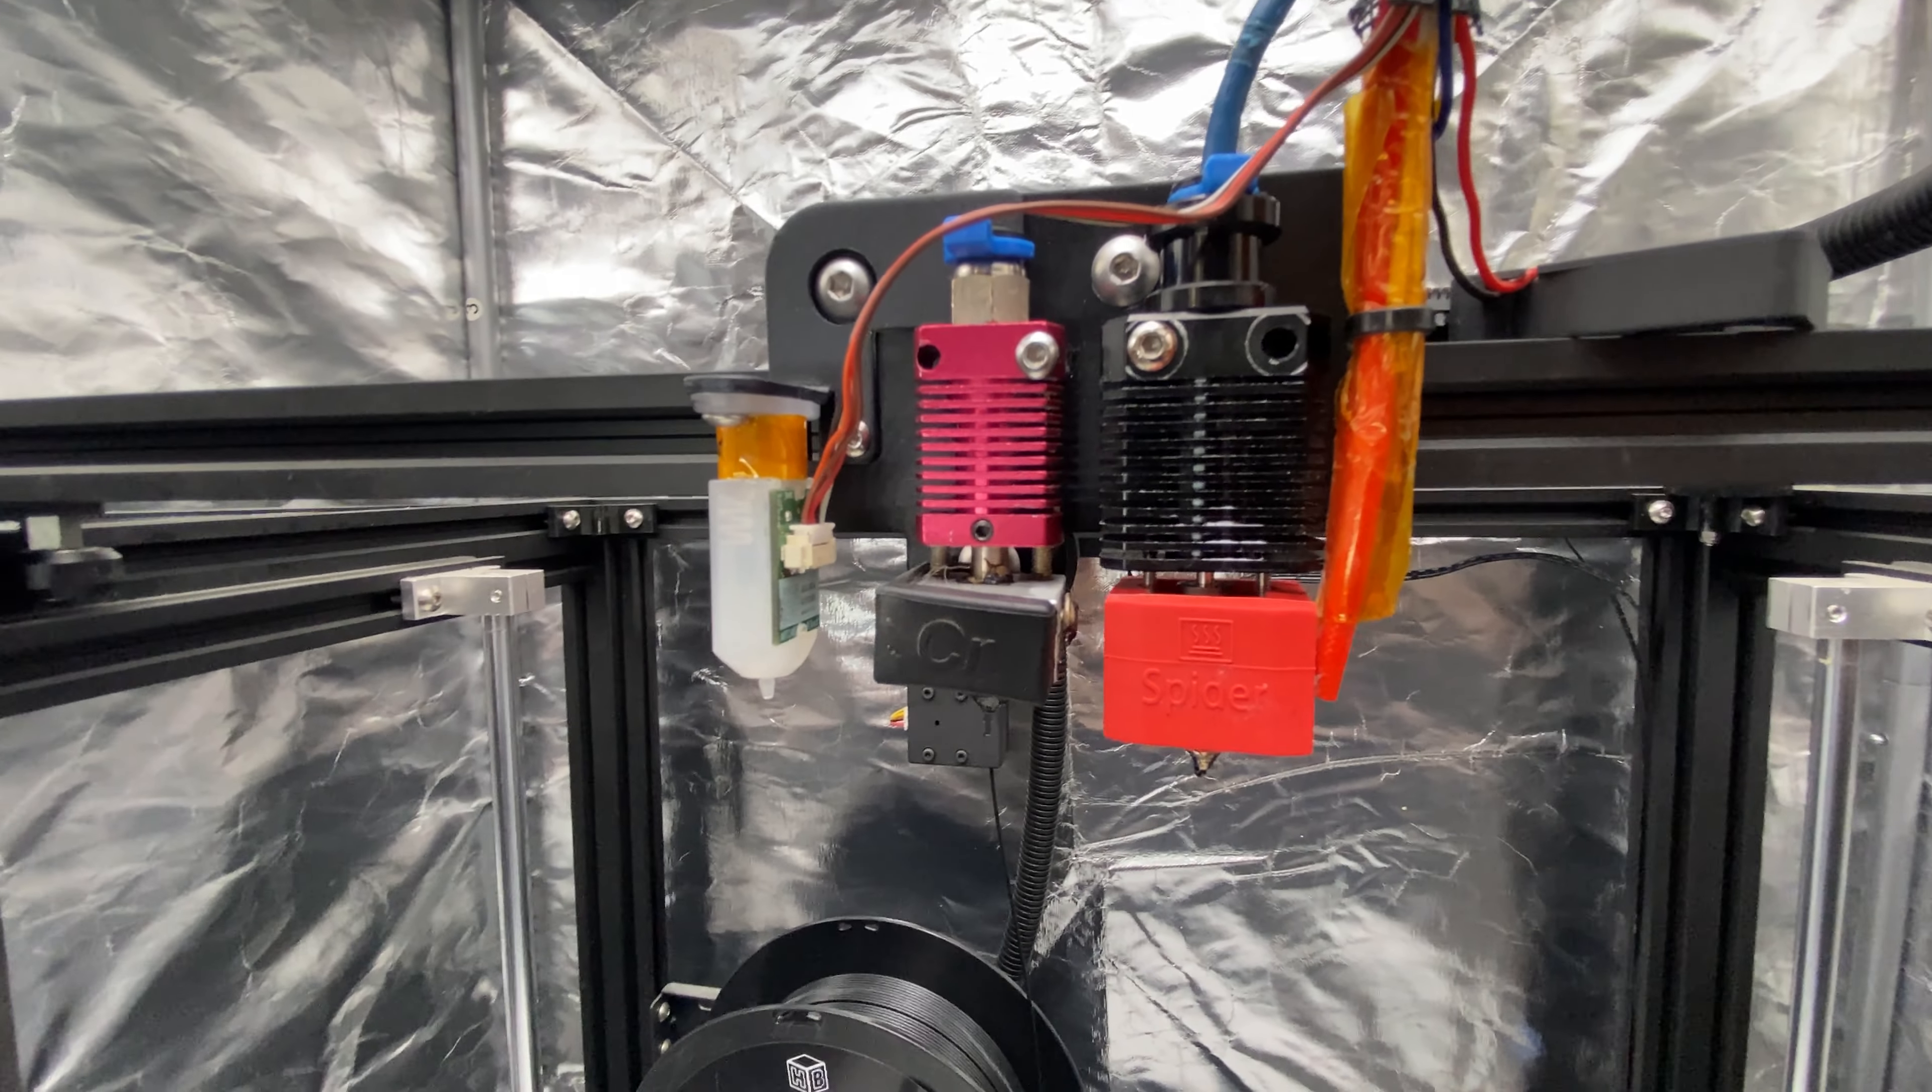Here's both hotends bolted to the factory X carriage for comparison.